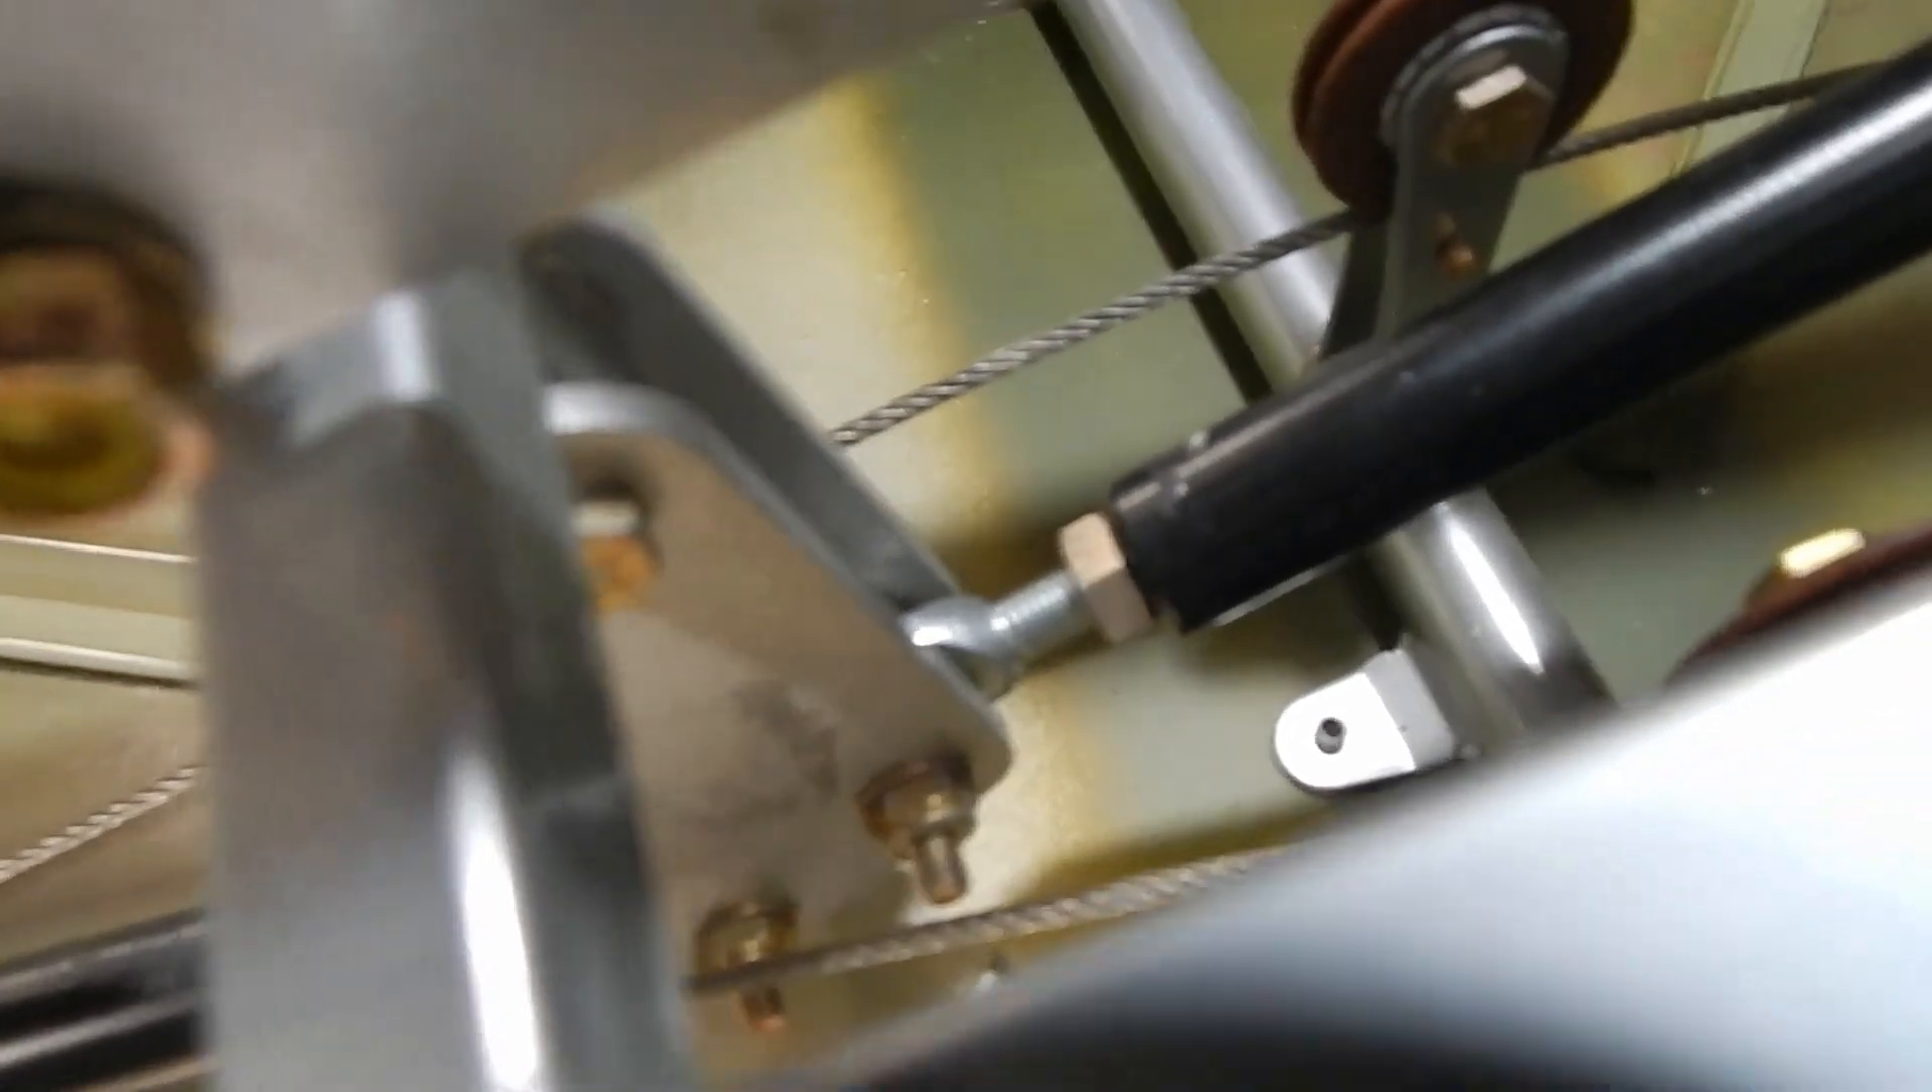We took the second push-pull tube and attached it on this end.